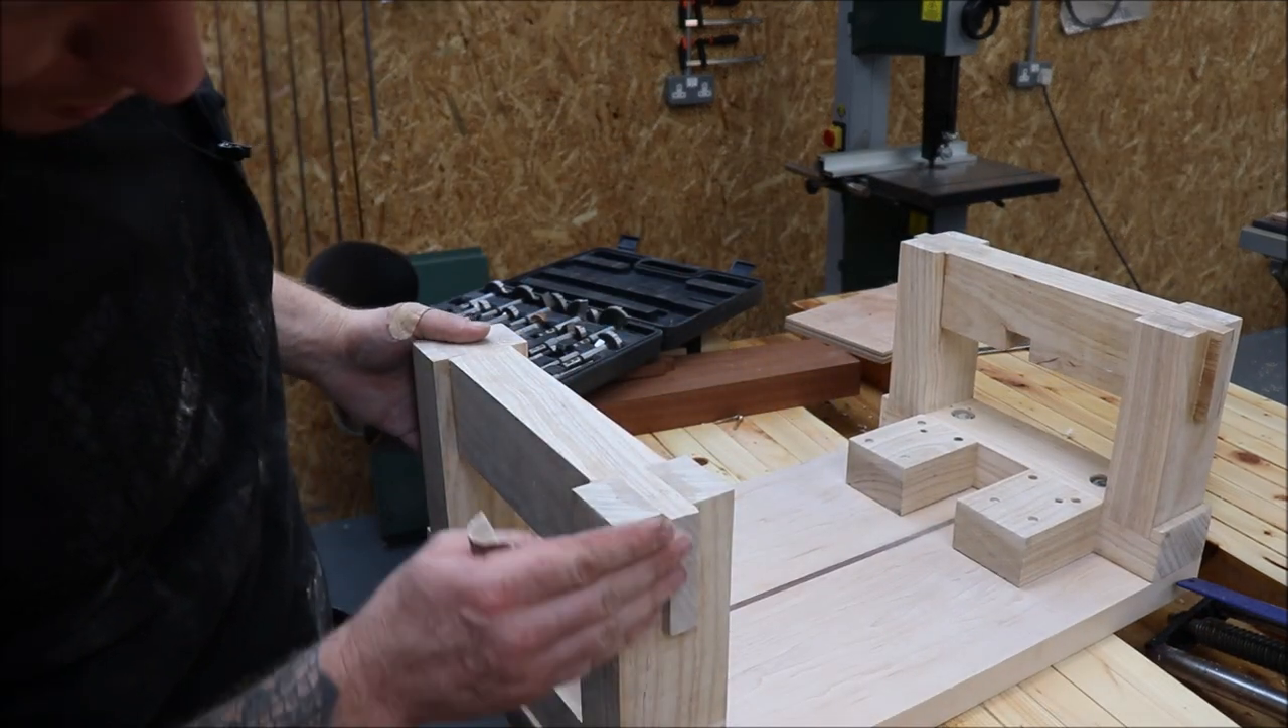Our h frames are built so we have our protruding tenons here which we're just going to chamfer now with the hand plane.